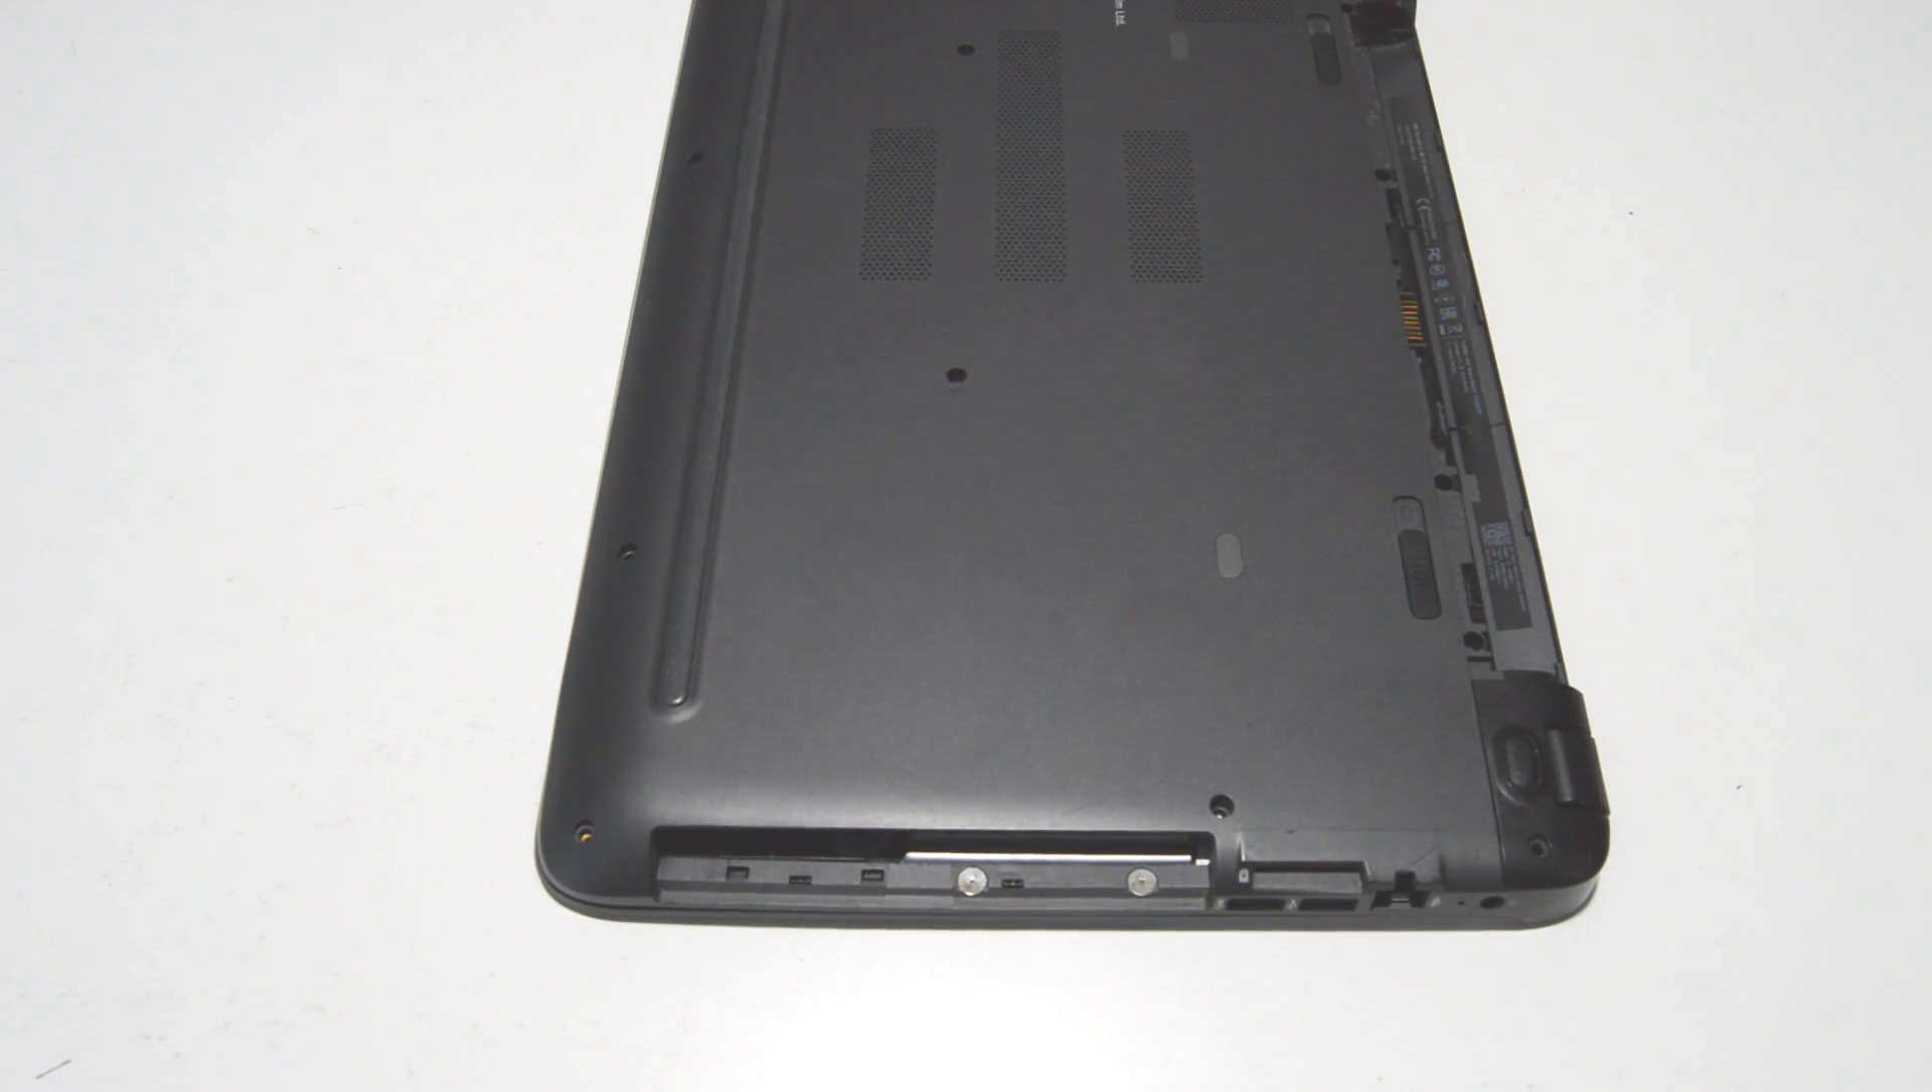Looks like we have a couple more screws there on the bottom.